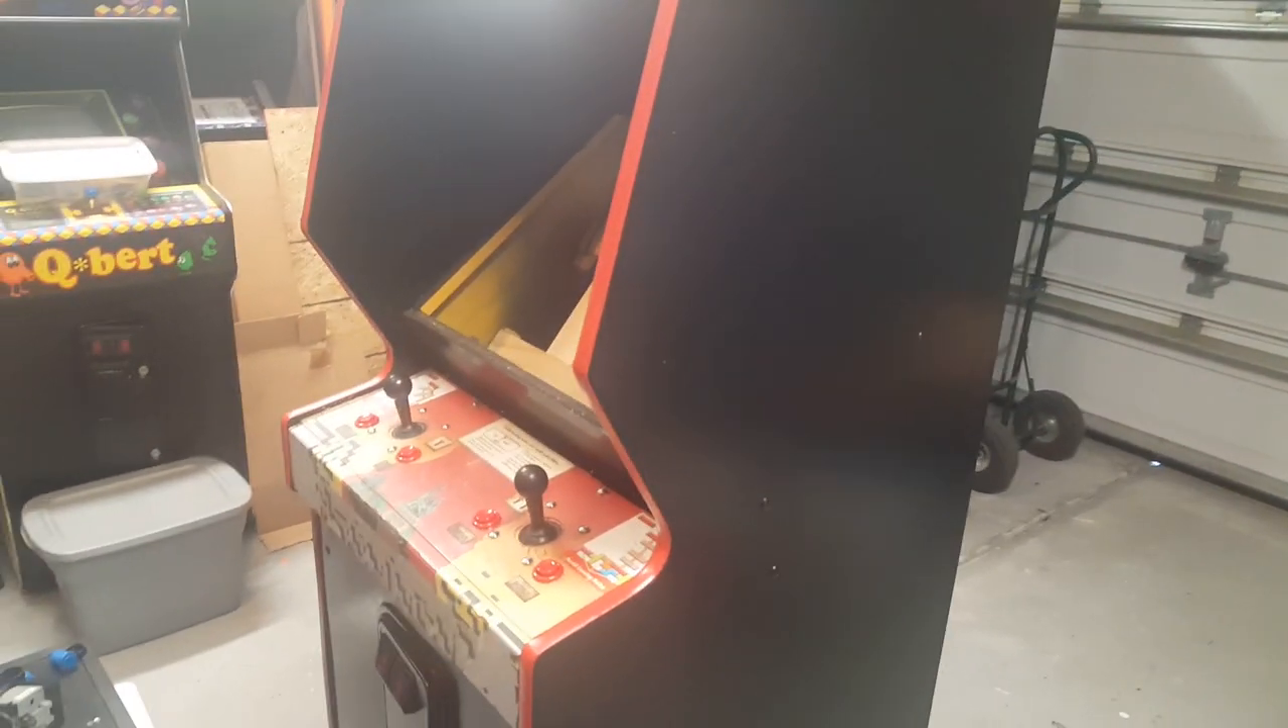So there she is with the T-molding now complete. The cabinet looks complete.